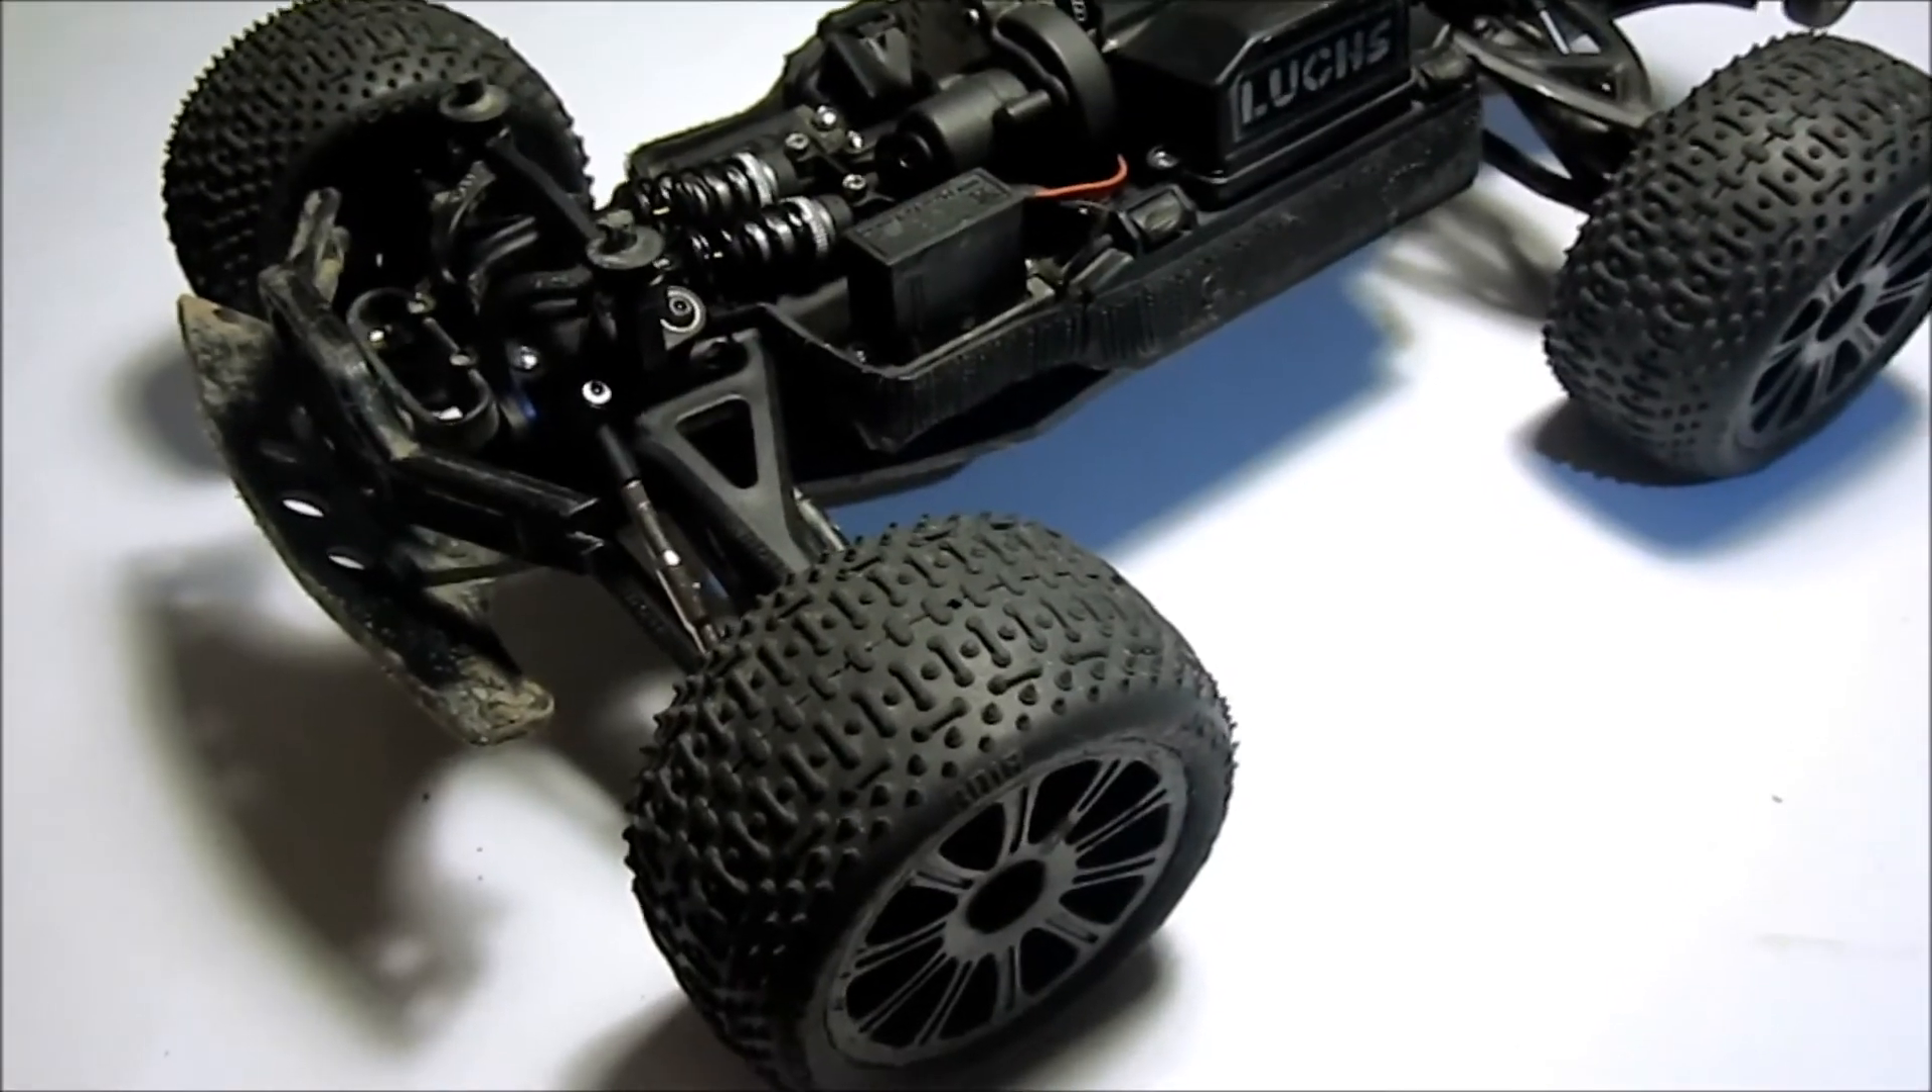So the wheels have been put on and now if you want you can adjust your turn buckles and pivot balls to adjust the toe in and out and also the camber.